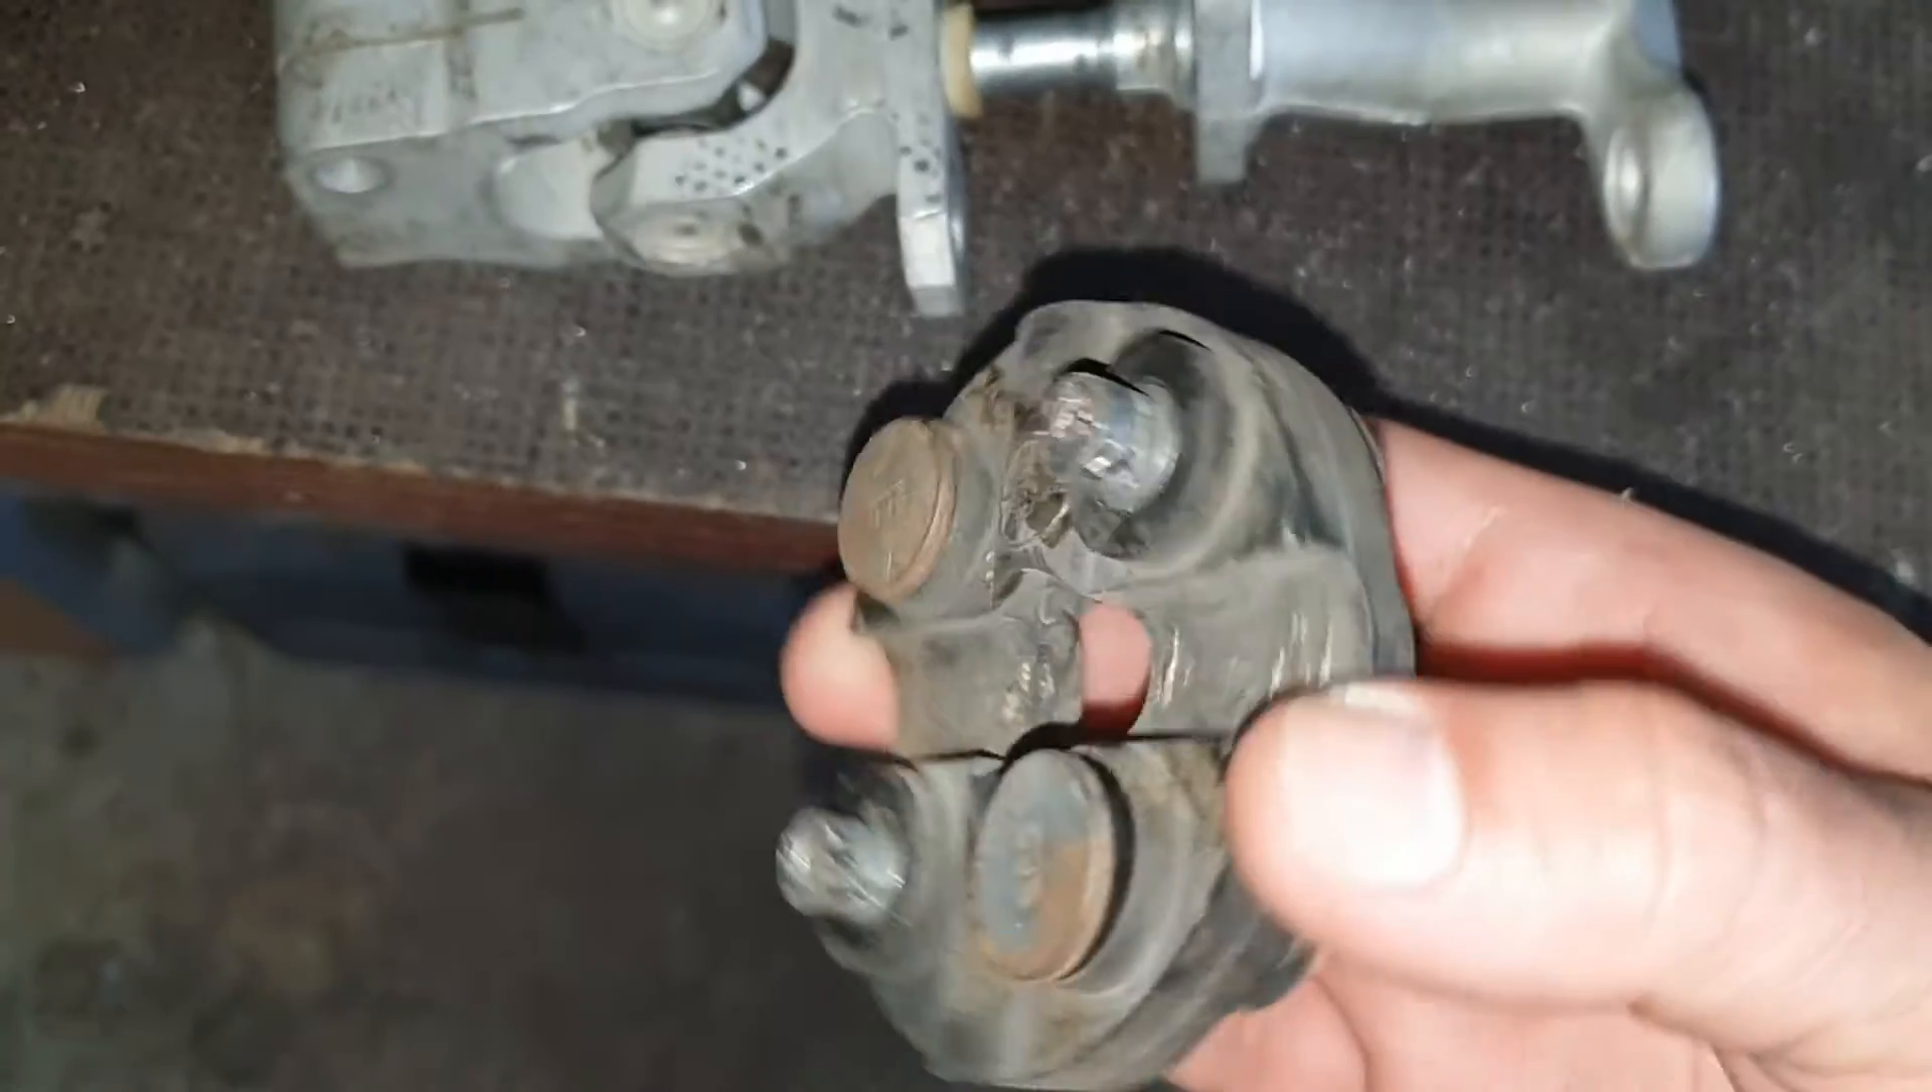Okay, so now this rubber steering suspension, shall I call it that way, is removed.